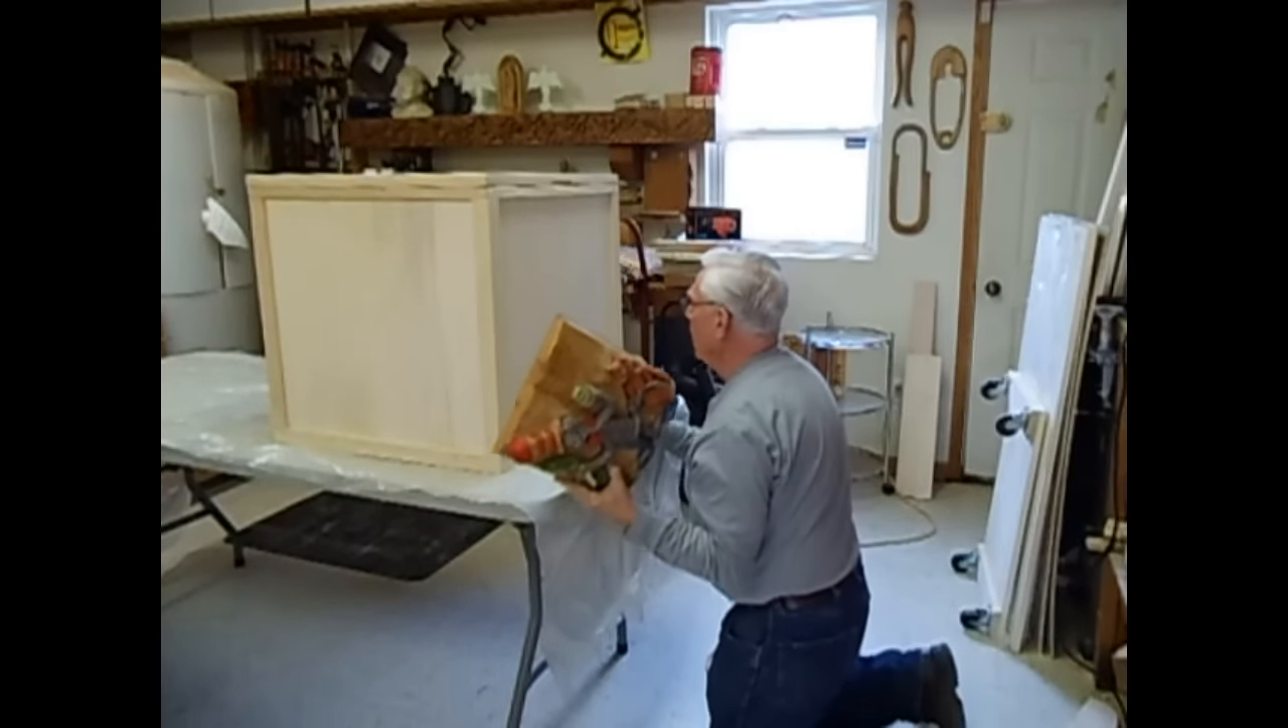Carvings are done and now I just need to mount where the carvings go on the box.